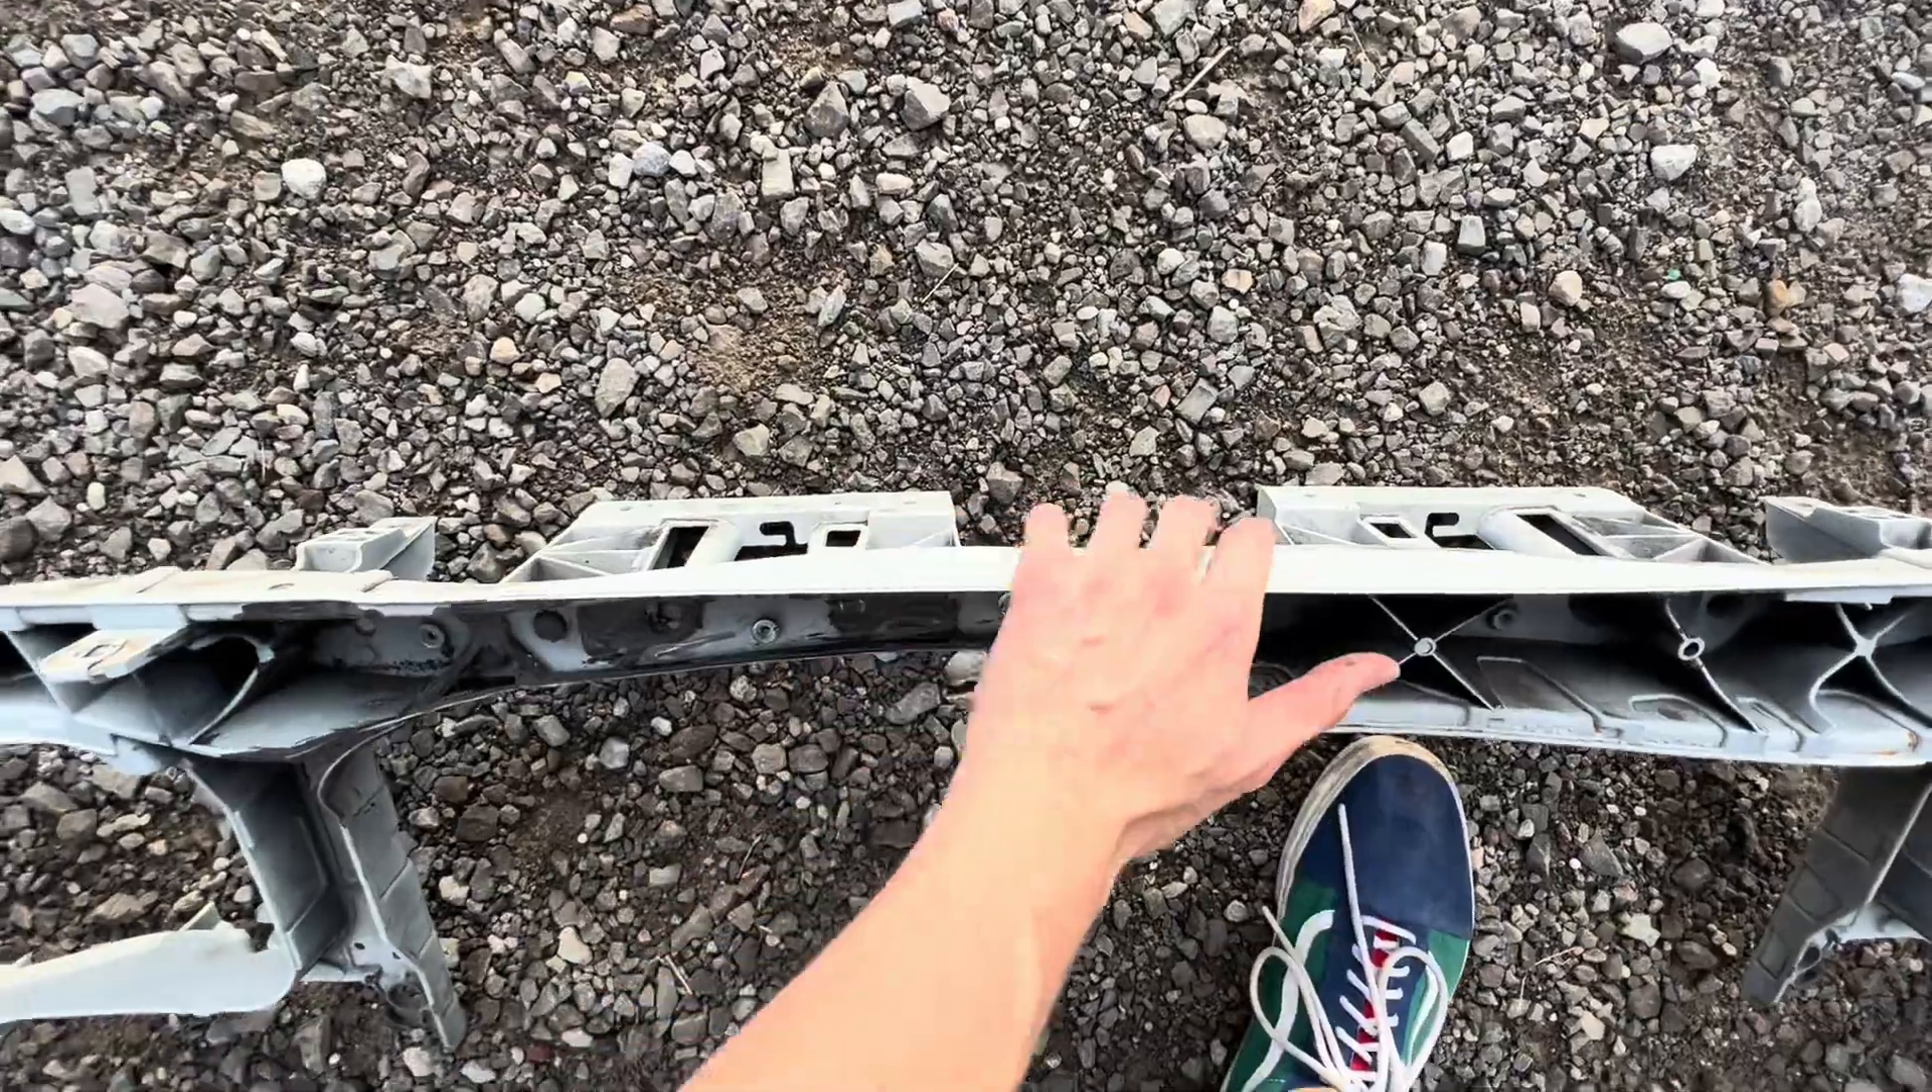Here we have the radiator support beam fully taken out of my car.